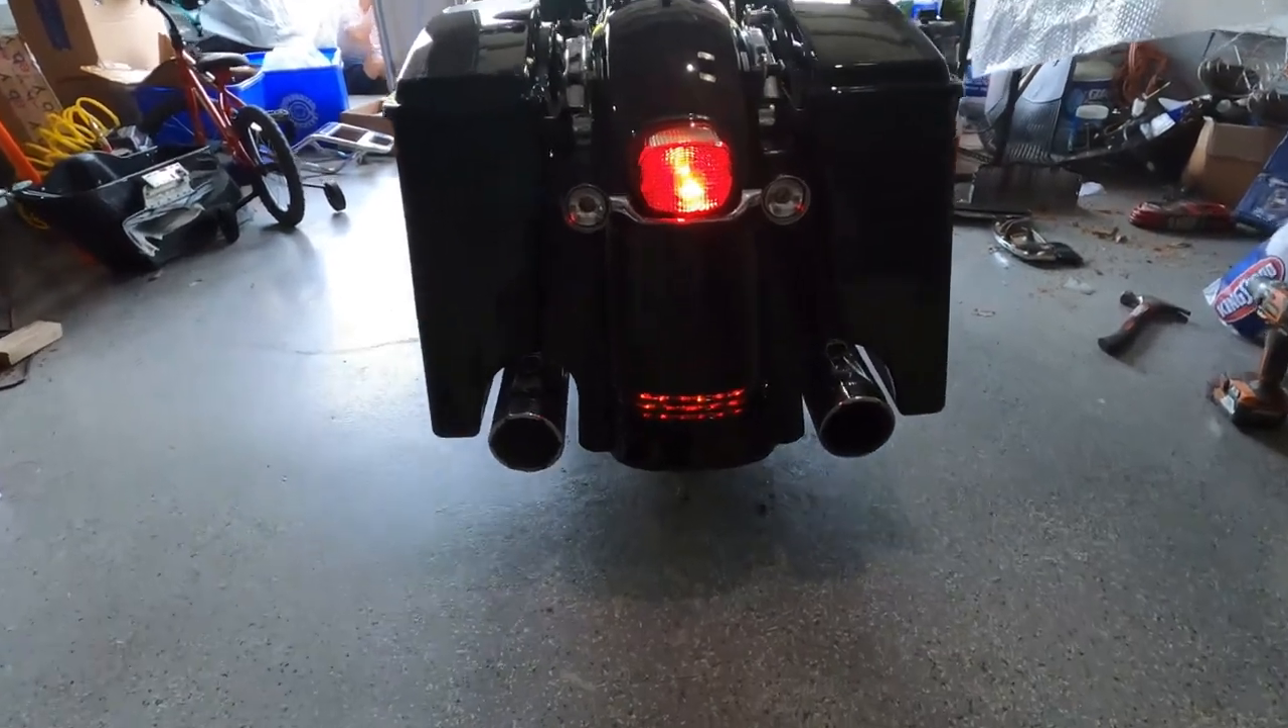That's what it looks like after we put the saddle bags back and uh and put the extension and the light.